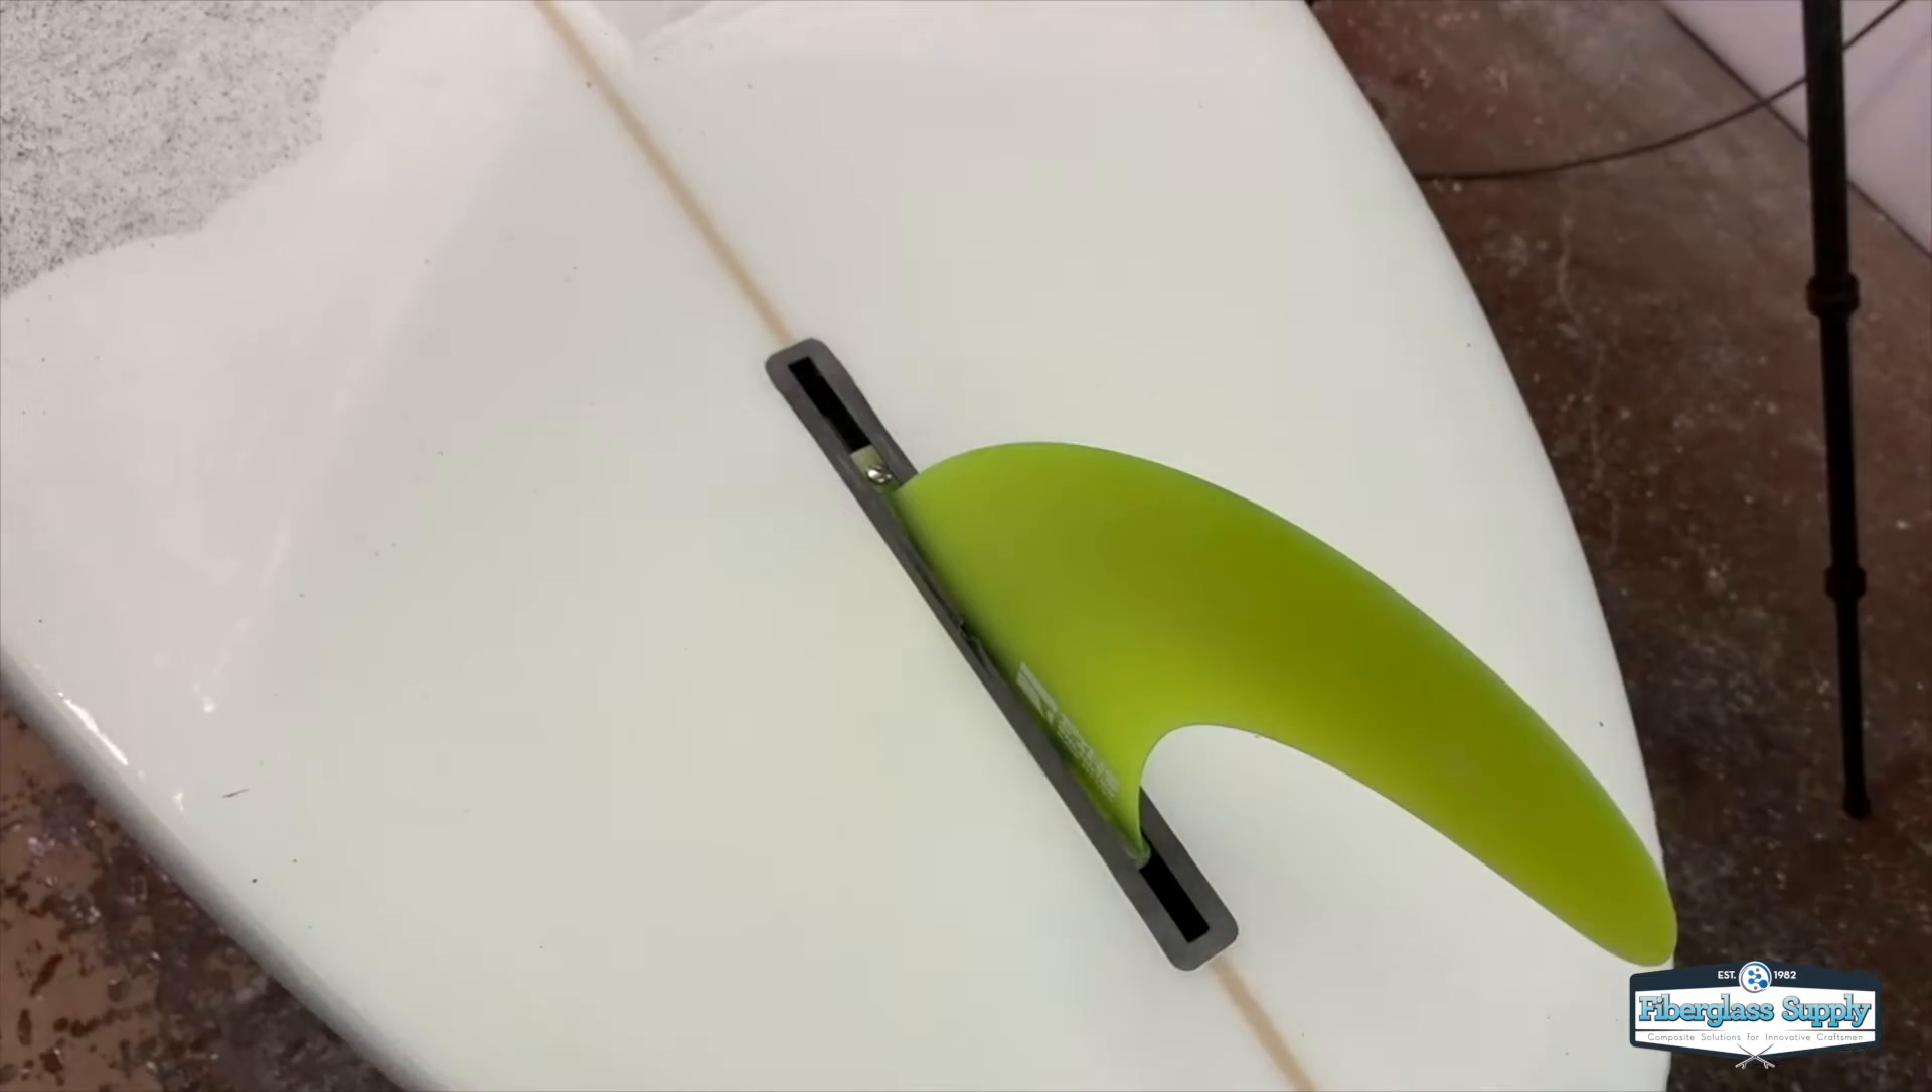We've got this fin in the board we know it fits good.